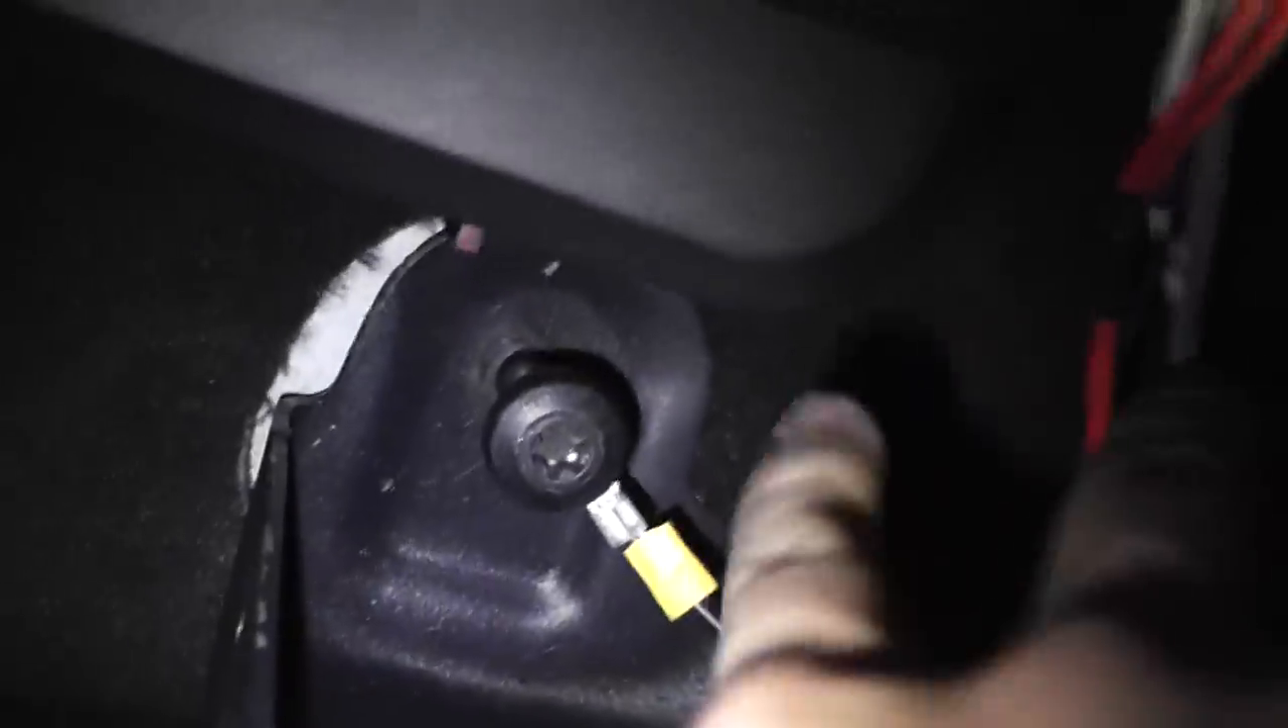And now for the wiring, we grounded the black cable right here to this bolt that holds down the back seat.